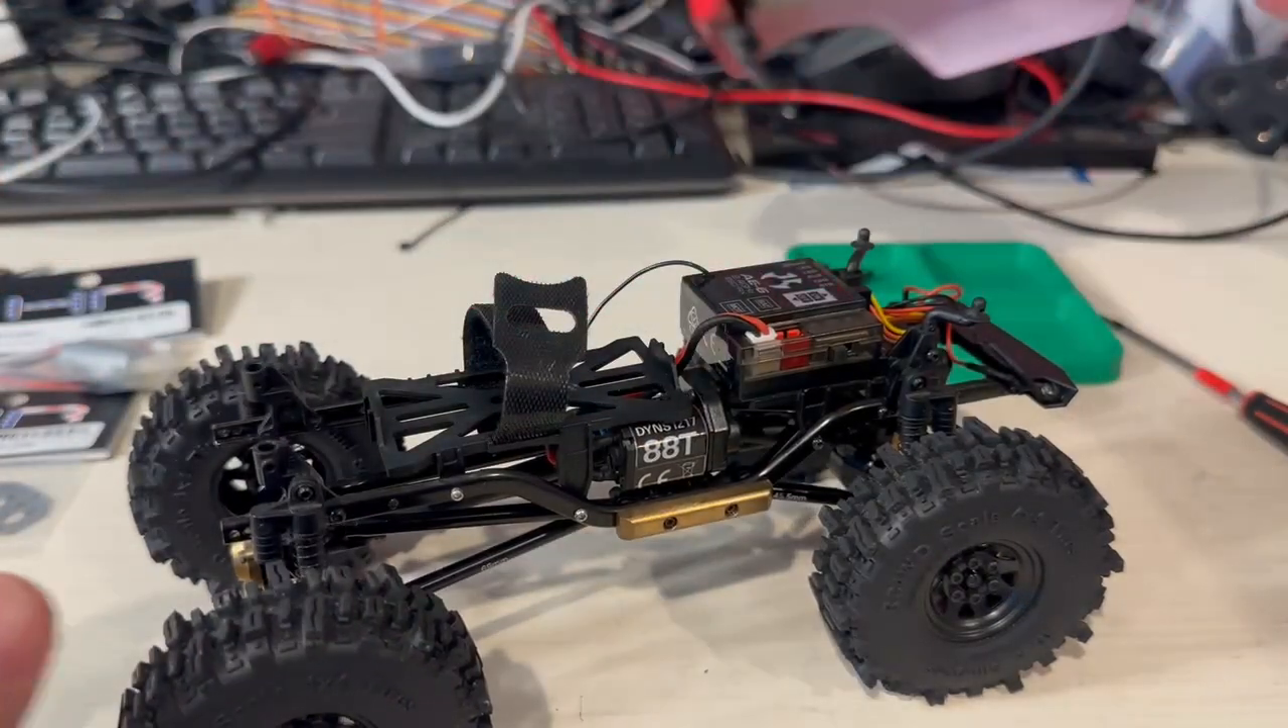Okay, body's off, set that aside.